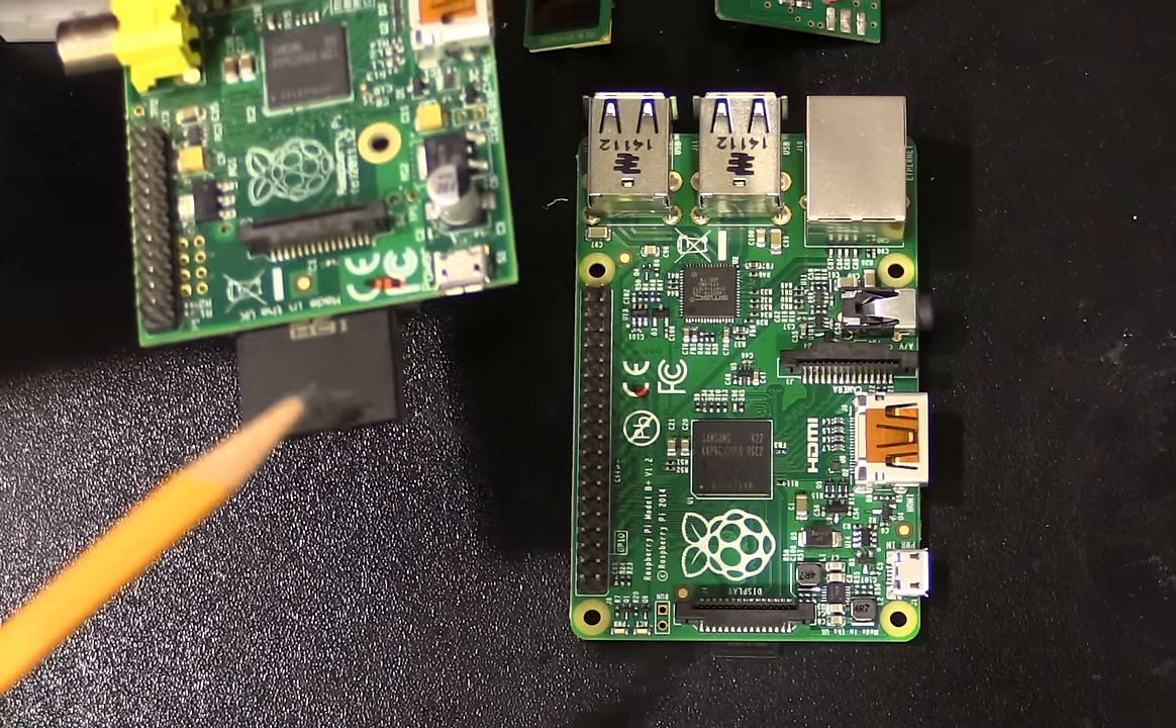The SD card is a full-size SD card and it sticks out considerably over the edge of the Raspberry Pi Model B, as you can see.